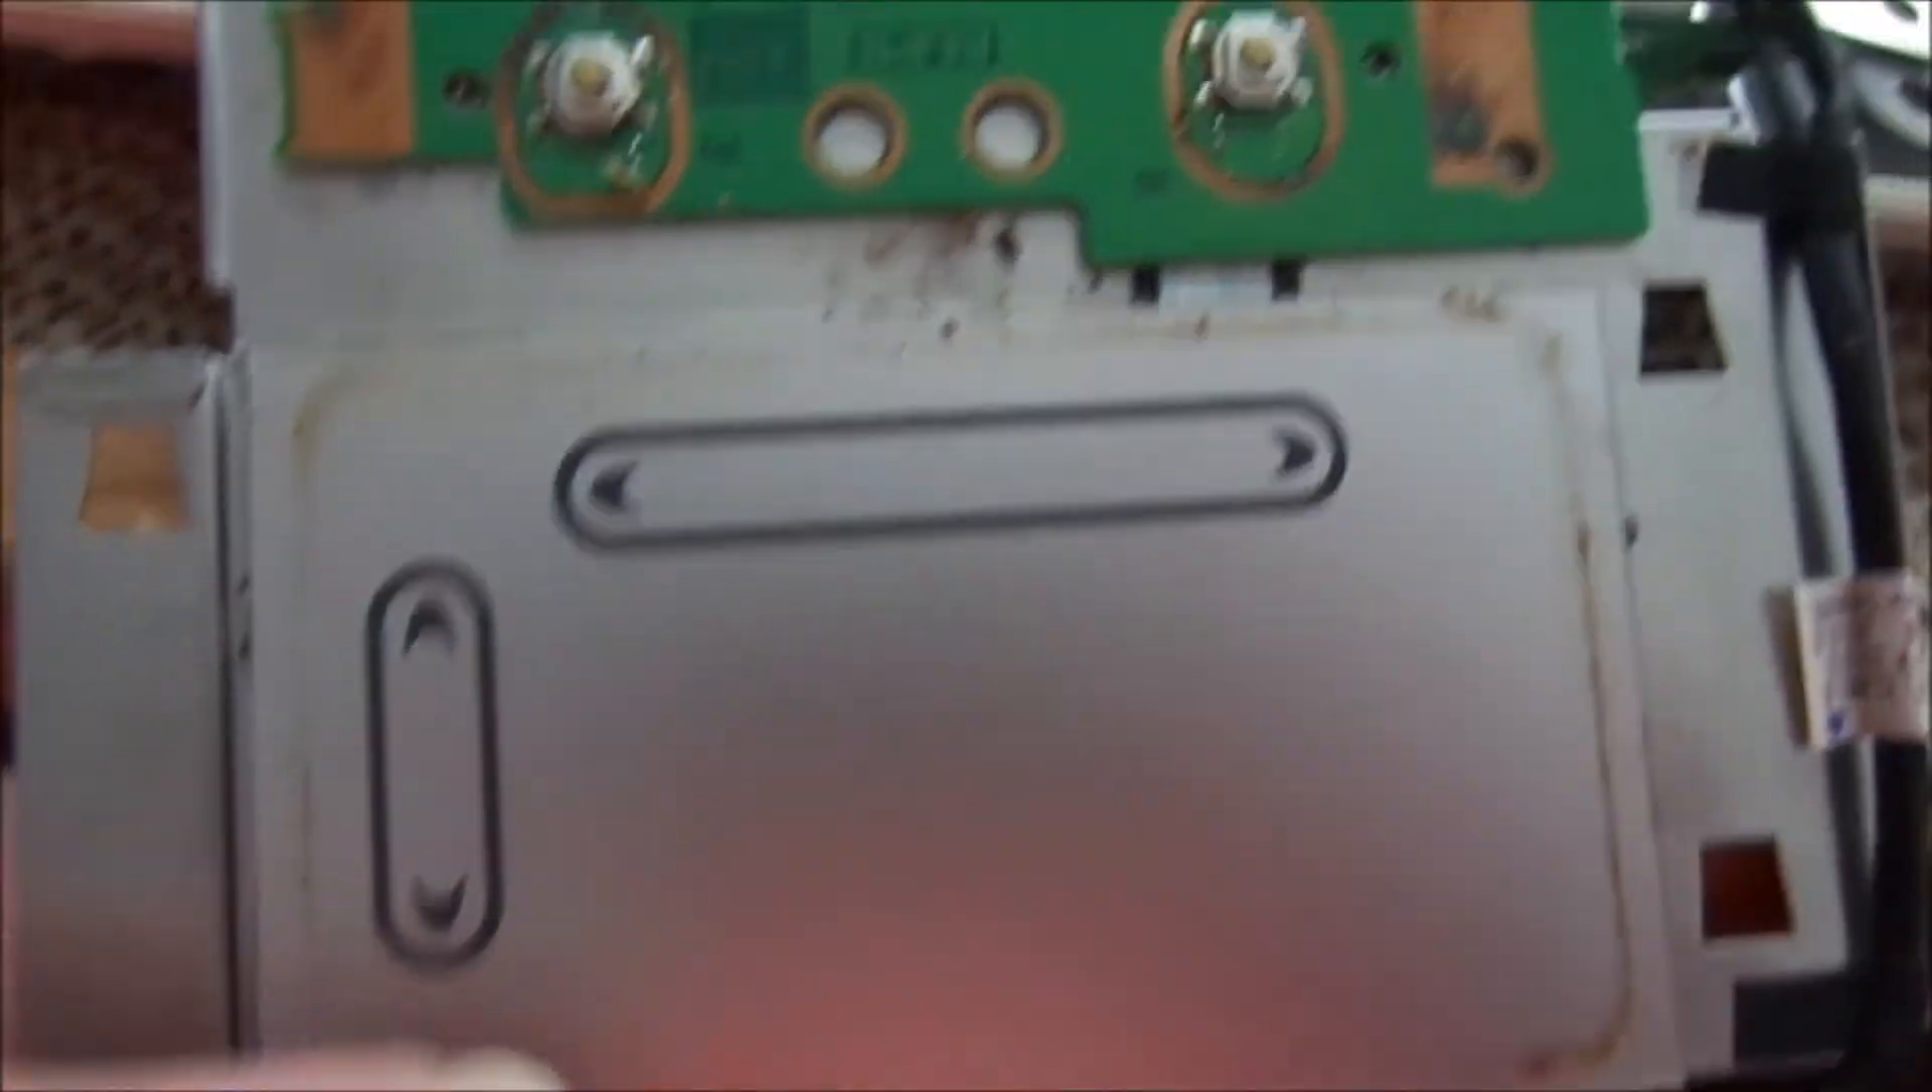All right, well, you can see I finally have the track pad out, and you can also see there's definitely some of that spillage on there.